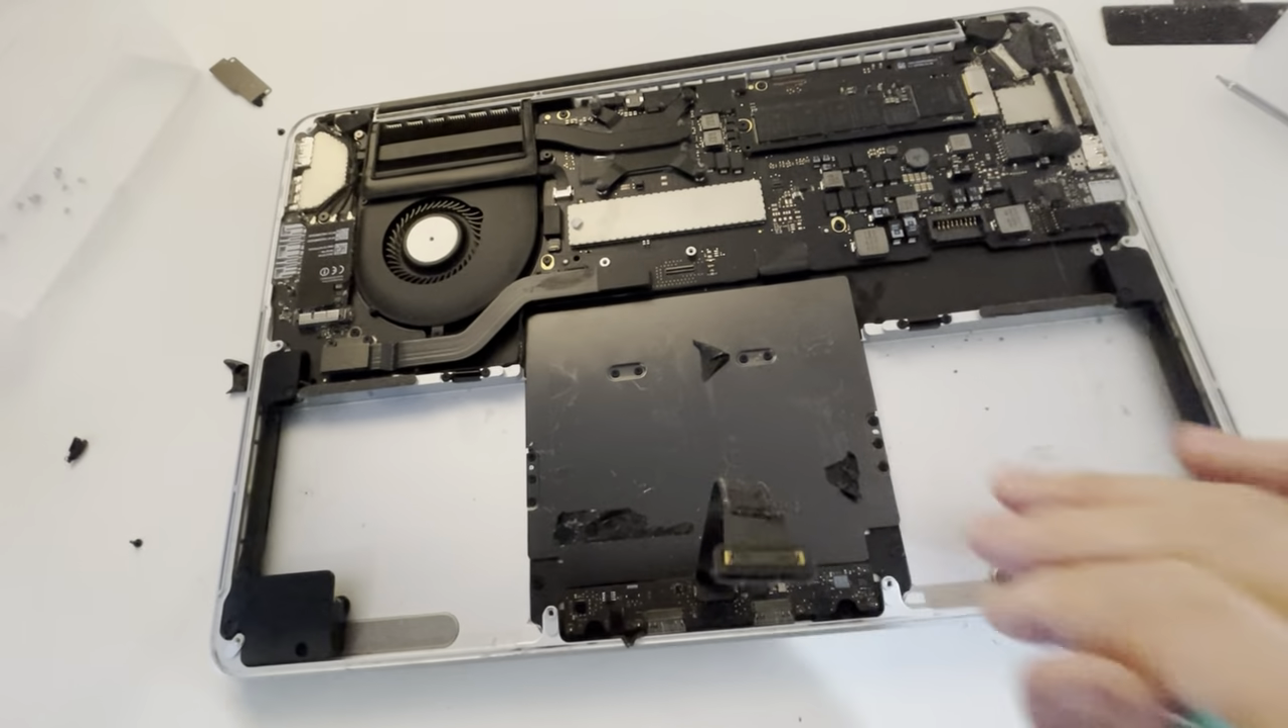We have taken out the old battery. All that remains now is we need to kind of clean this up a little bit and get it ready for the new battery to go in.